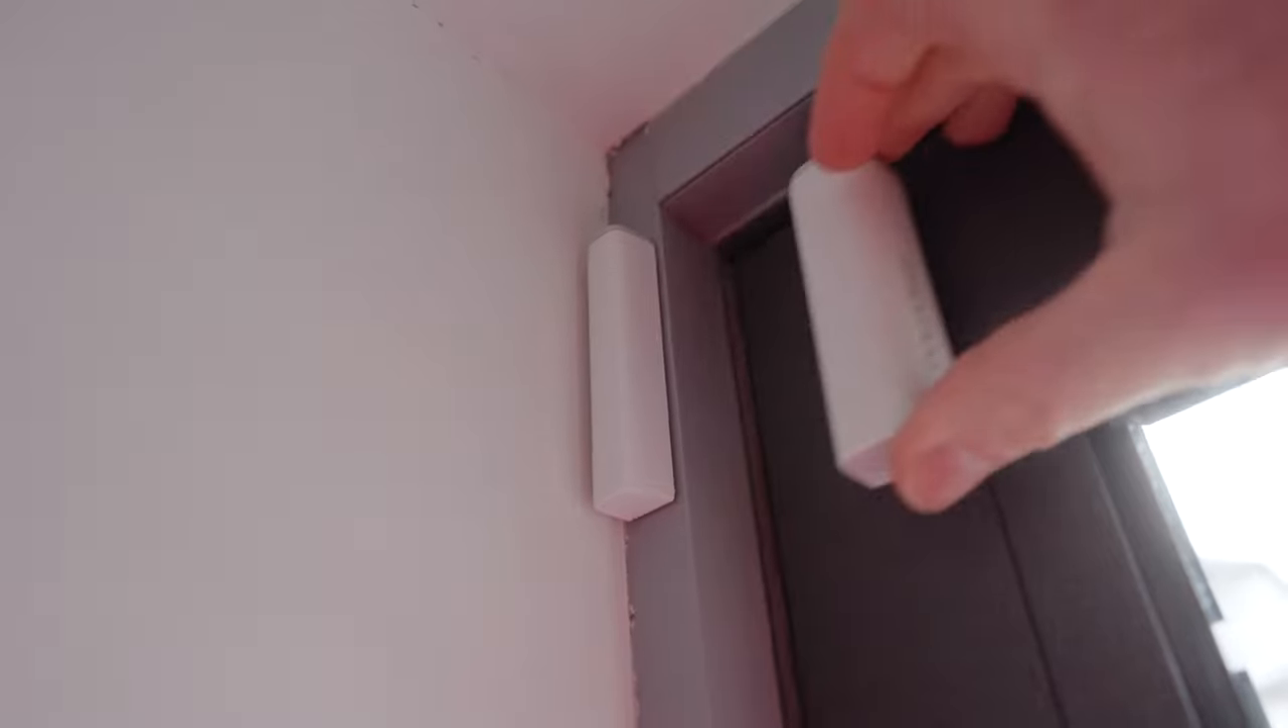So there's a bit of a gap and these door sensors from Boundary have to be next to each other. So on mine, they're not. They're kind of like detached from one another.